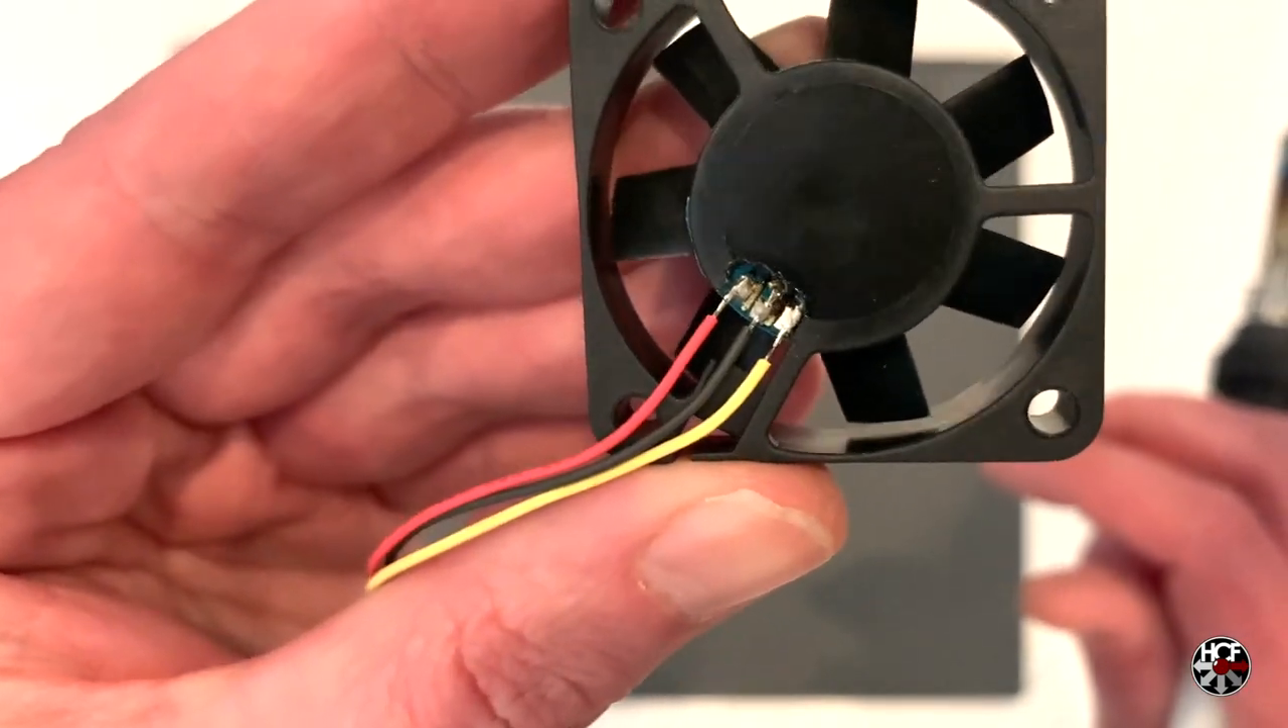So here's a closer look at one of the new fans with the original fan wires attached.